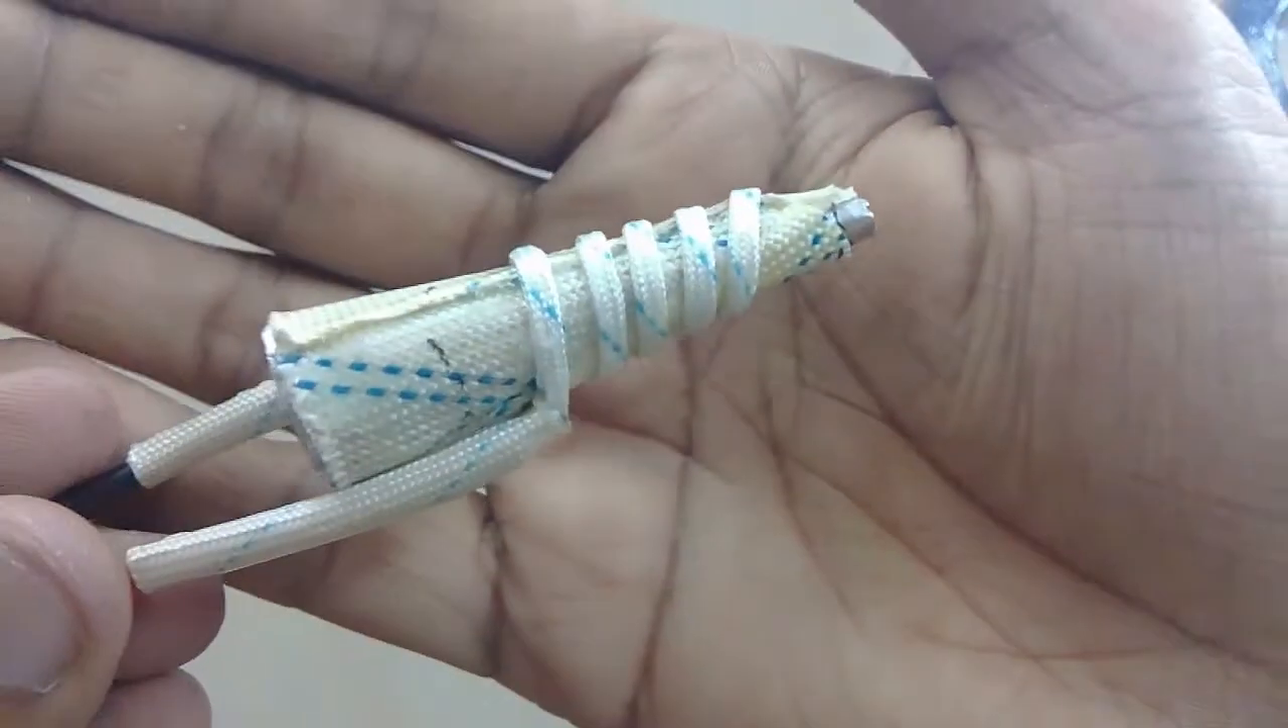After that I wrapped the insulated nichrome wire around the cone and applied some super glue to maintain its shape.